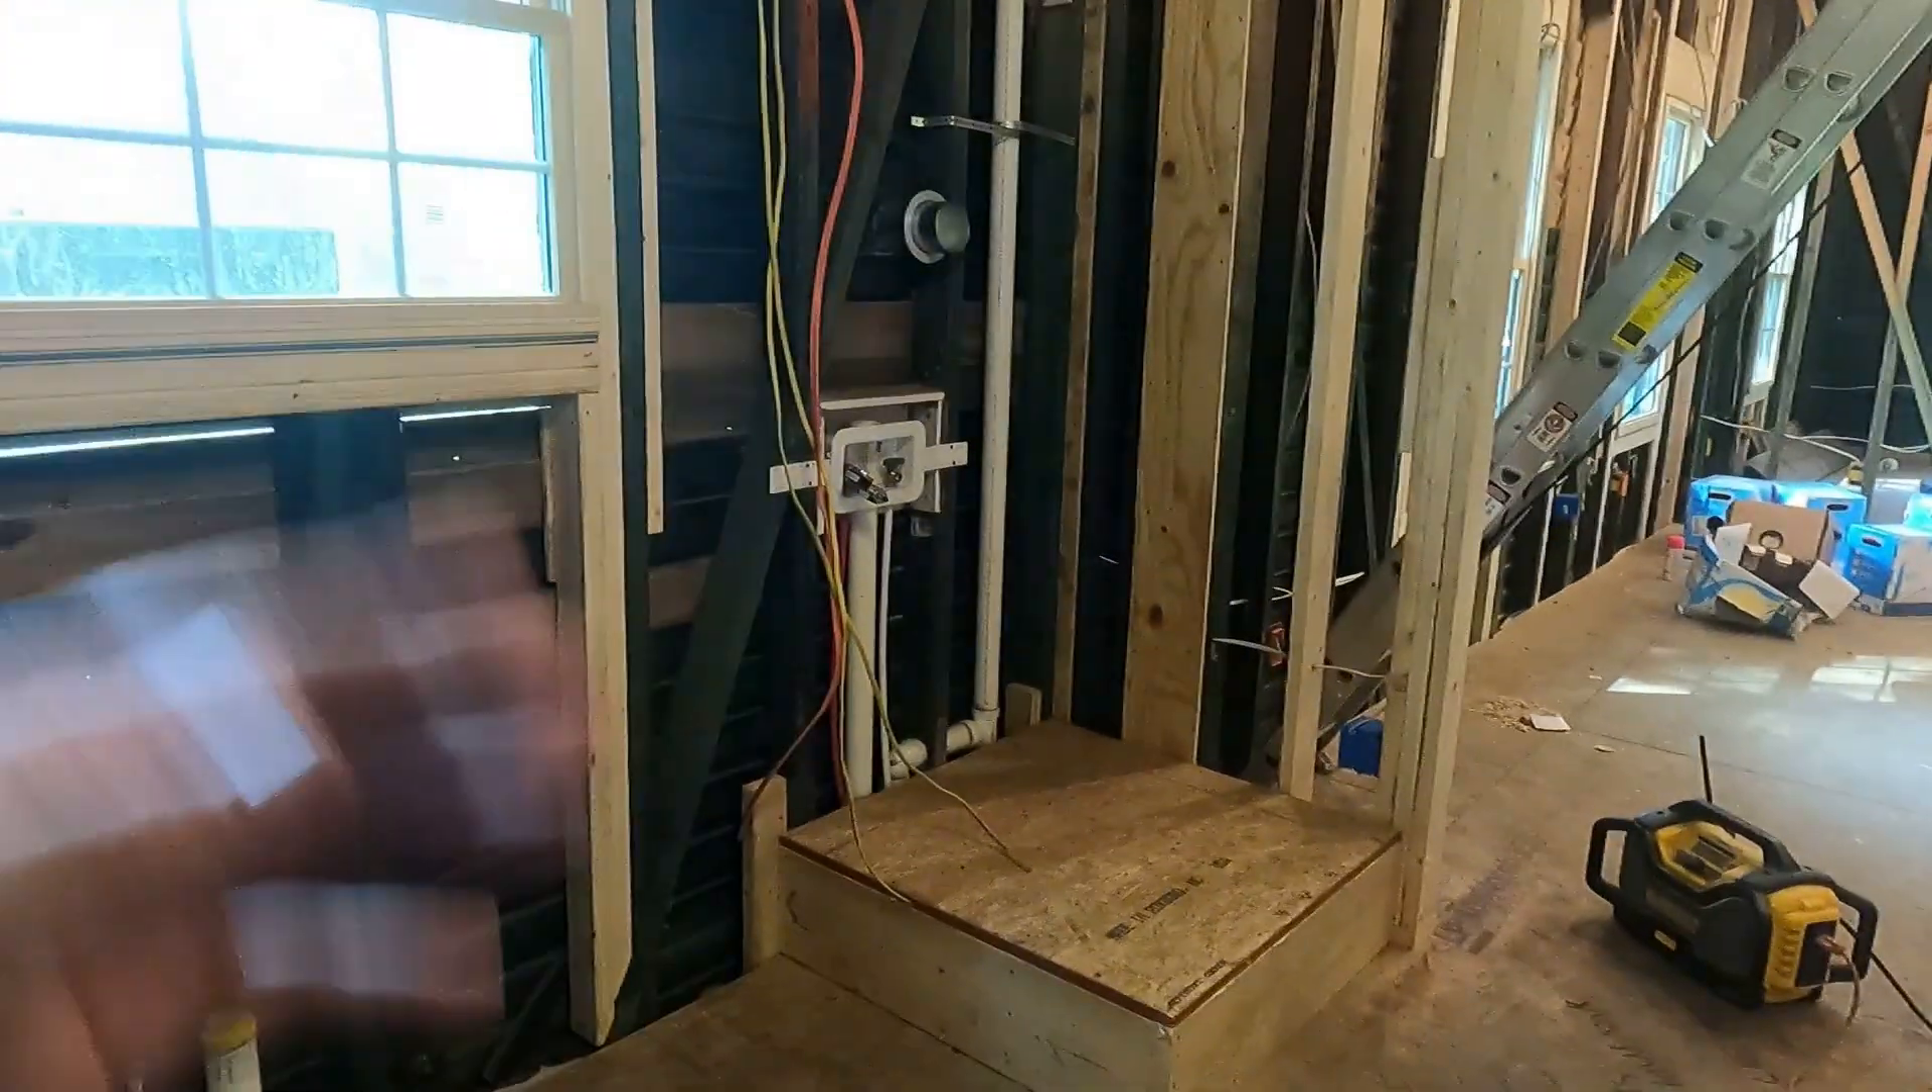Platform's in. The way we had to do some of the plumbing, we need to cover some of that.